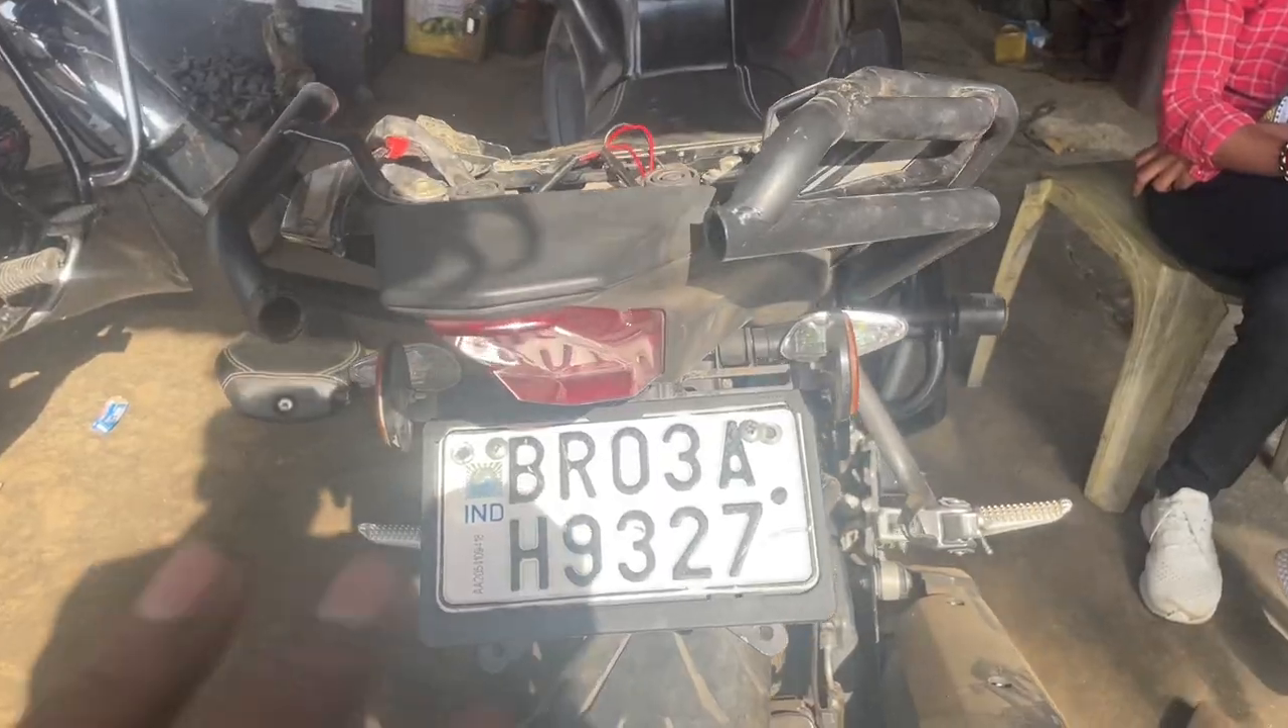हमारा लग चुका है नमबर प्लेट।